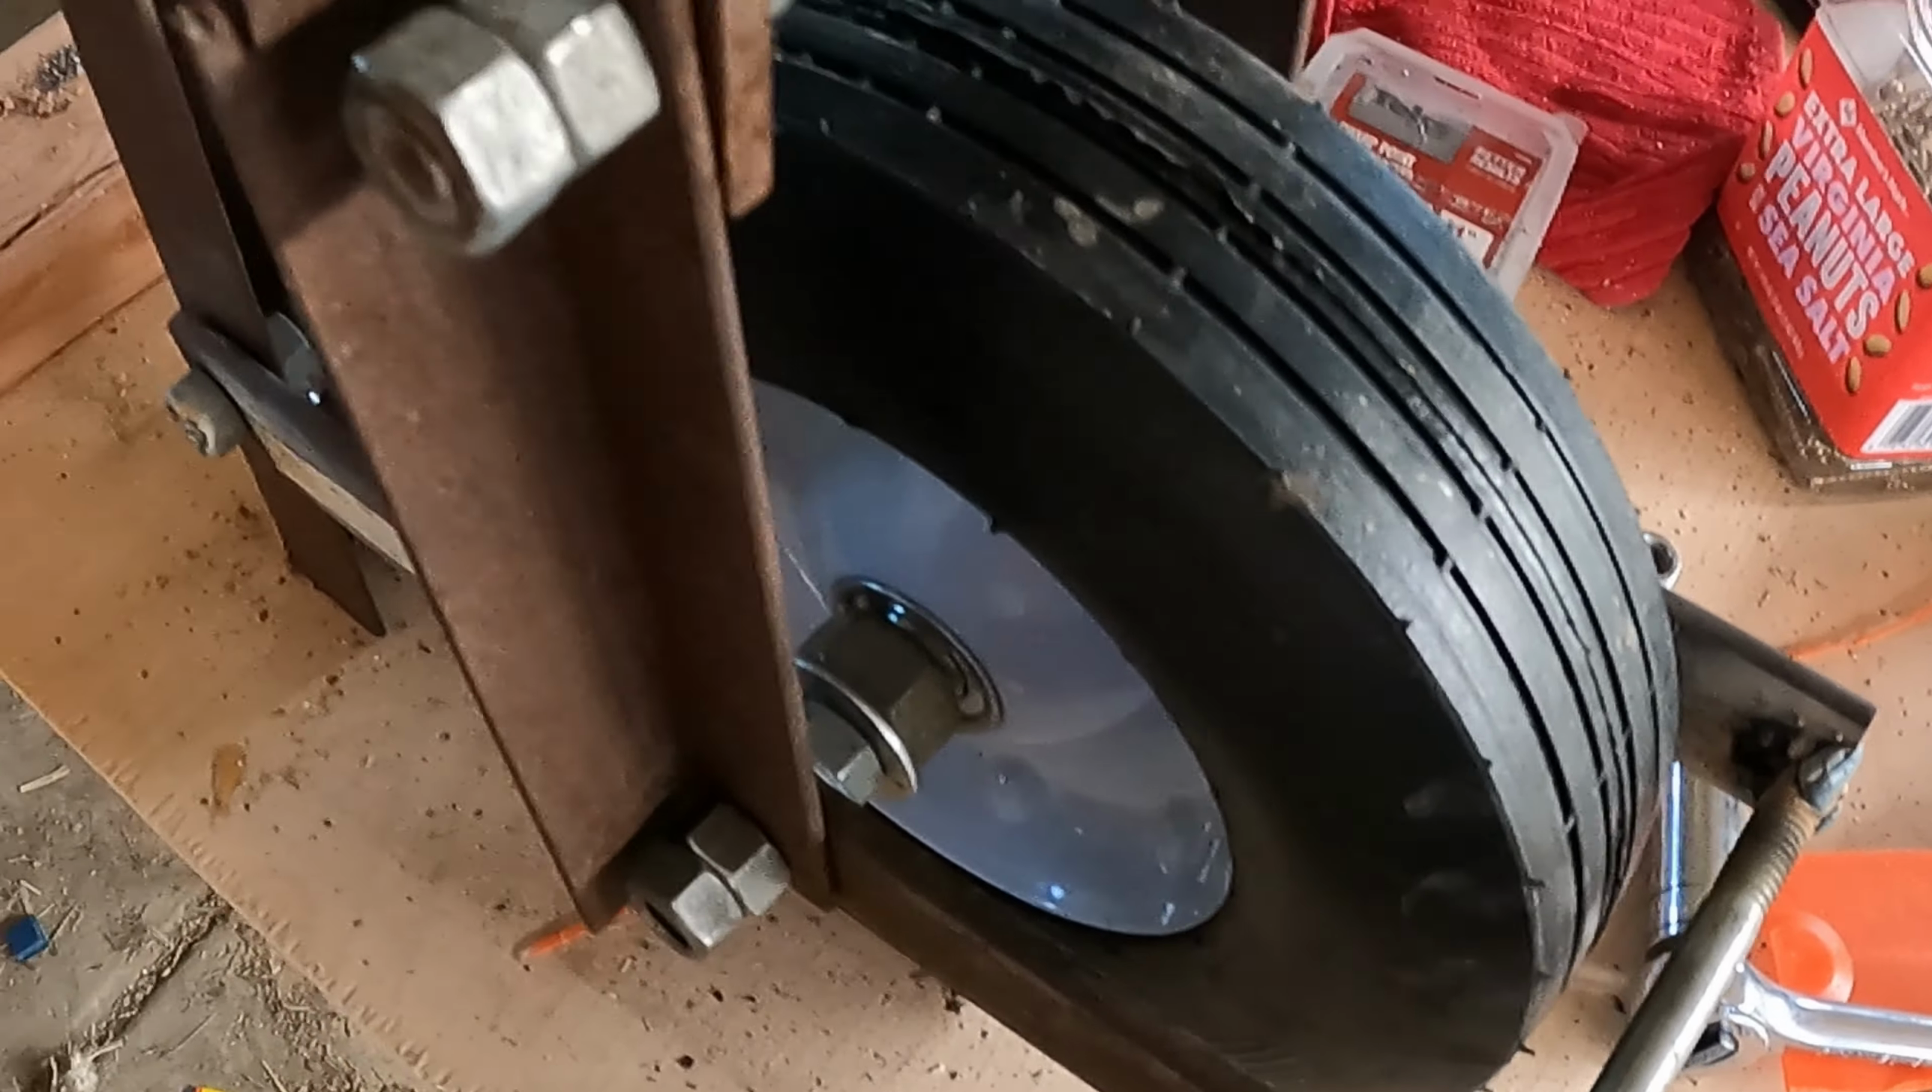So so we got a new wheel in place.